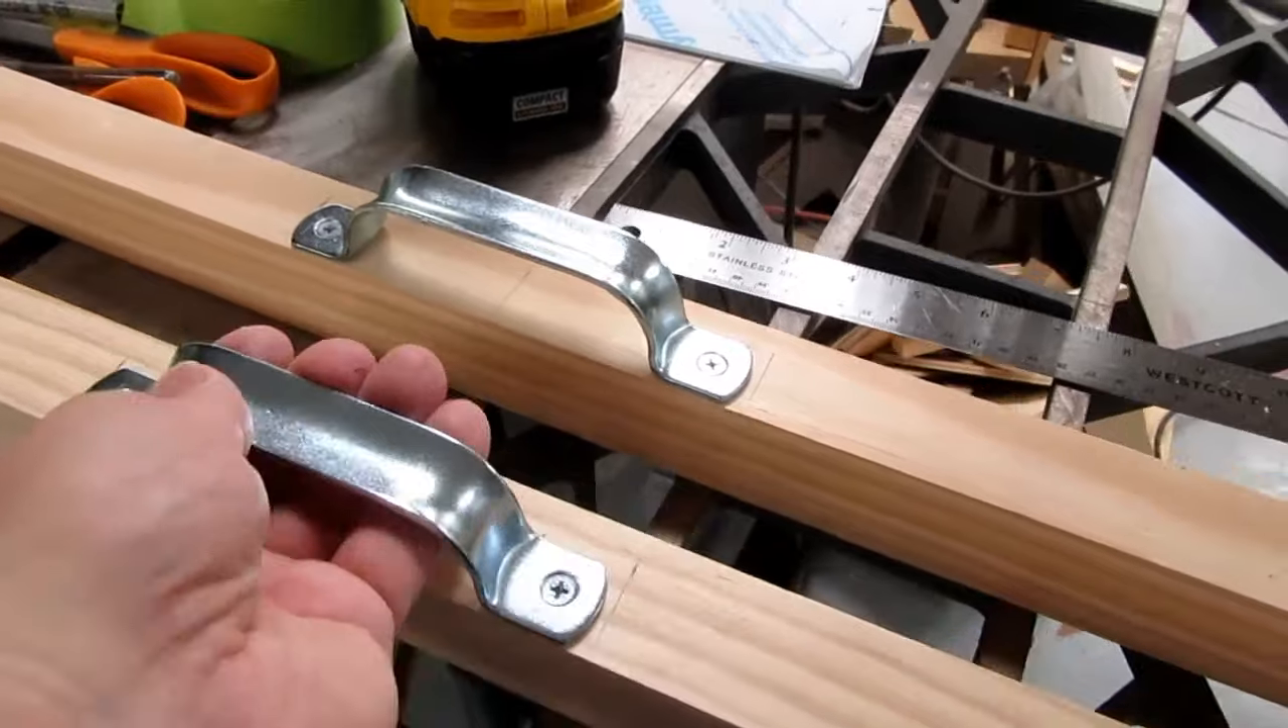Okay, there are those two side rails I've offset the handles so I can get a better grip on them when they're Up against the door.